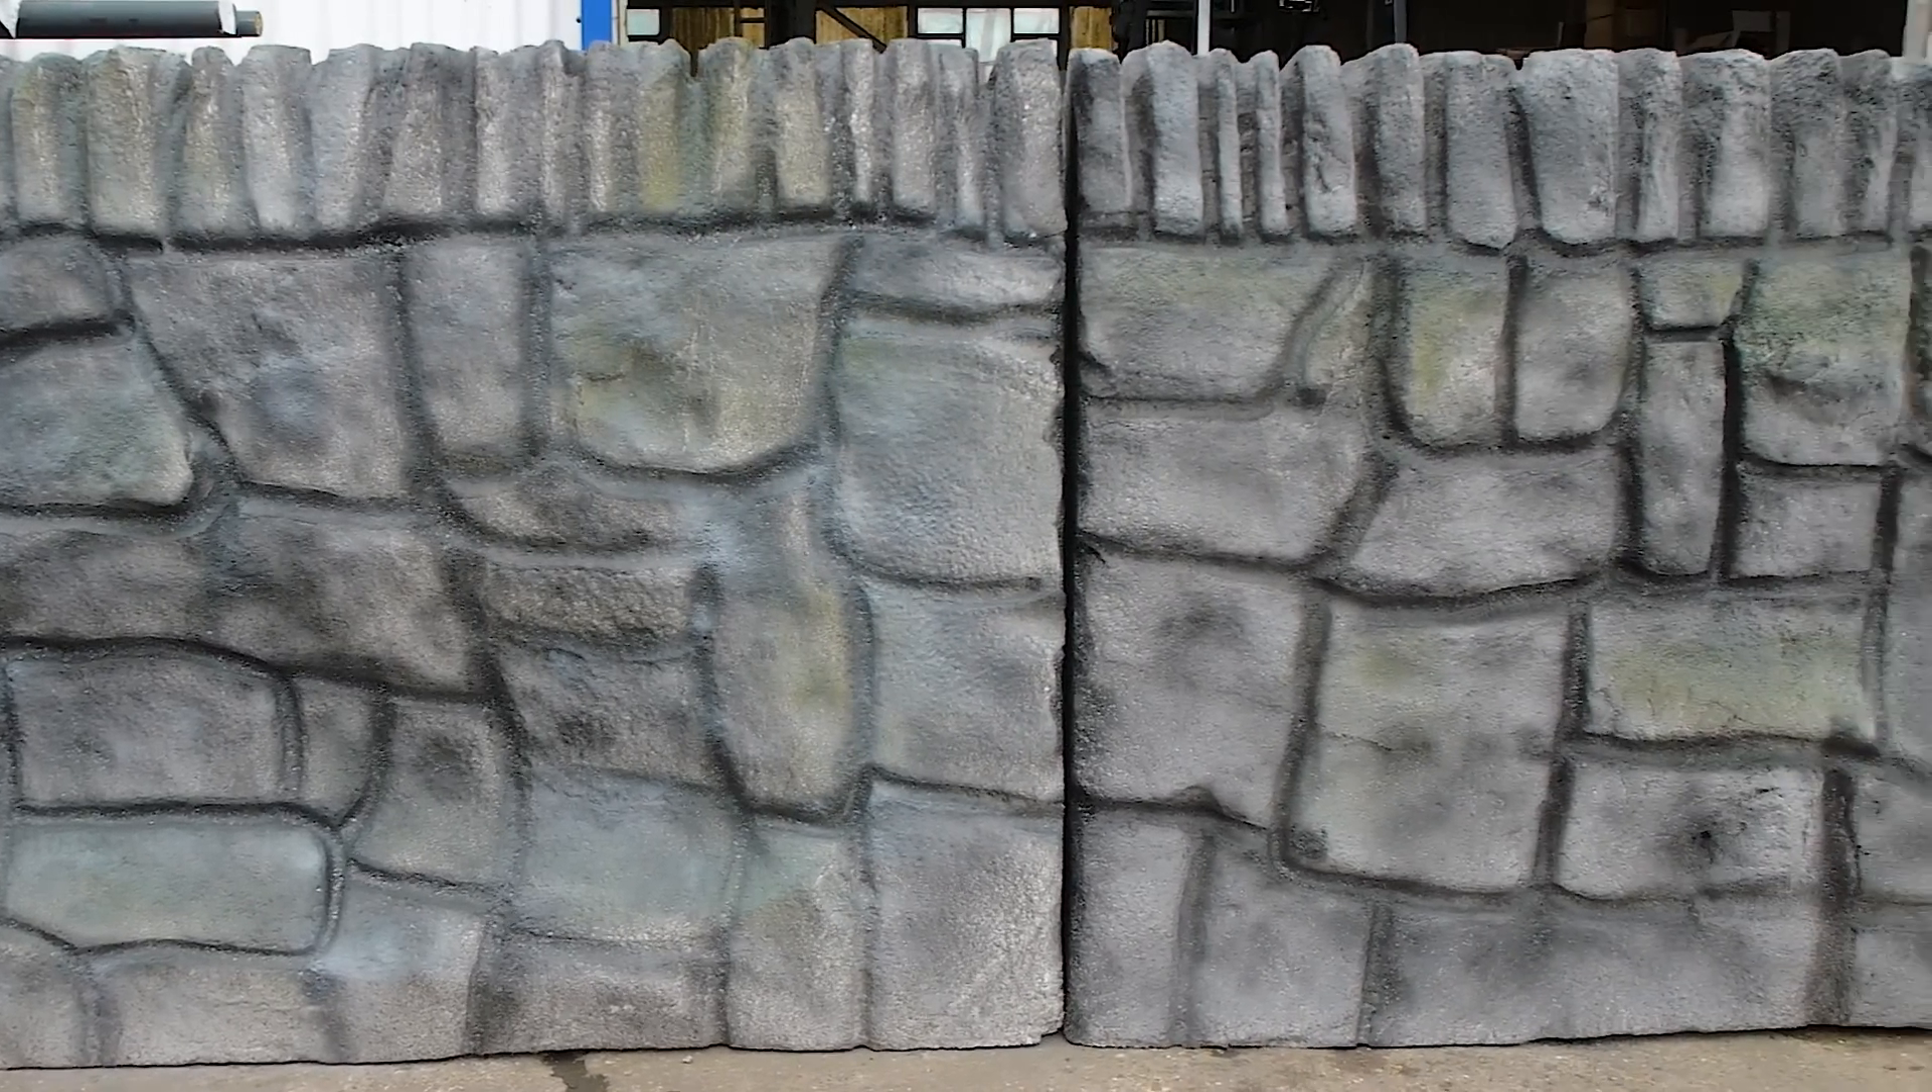Now at this point I'm pretty happy with how the wall looked there's obvious gaps between the different sections but we'll sort that when we get to the theatre.